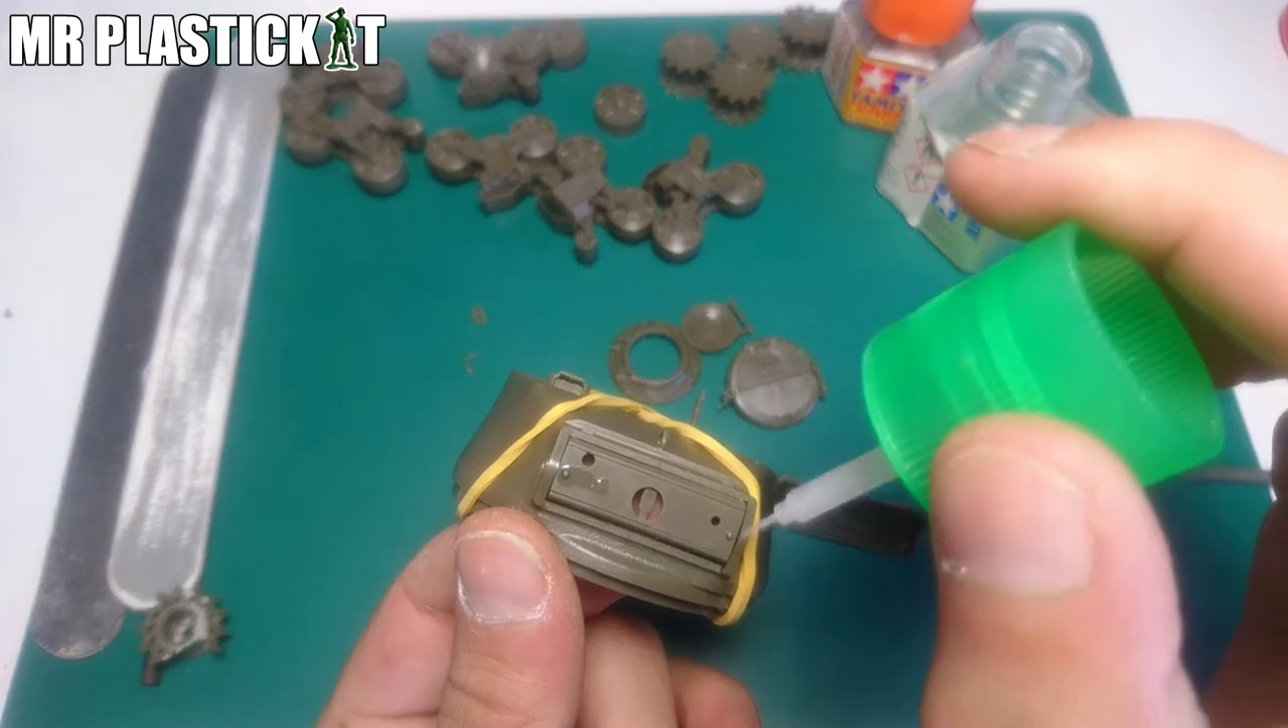J'ai mis un petit élastique pour tenir la tourelle.